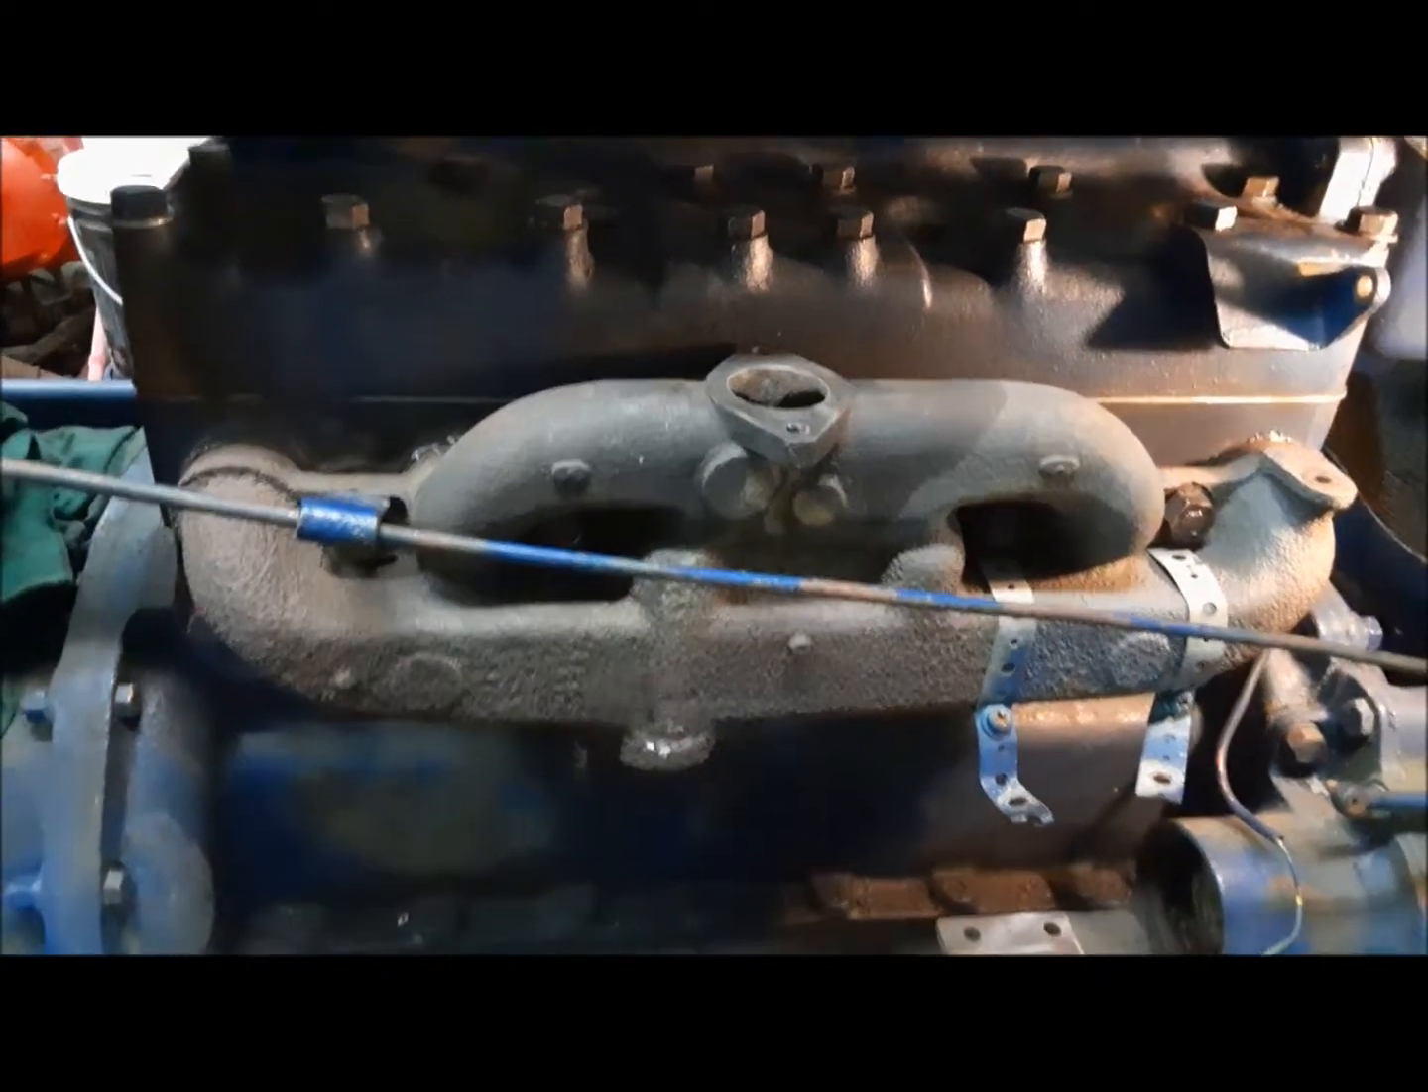Now we've got our manifold installed and all torqued down.